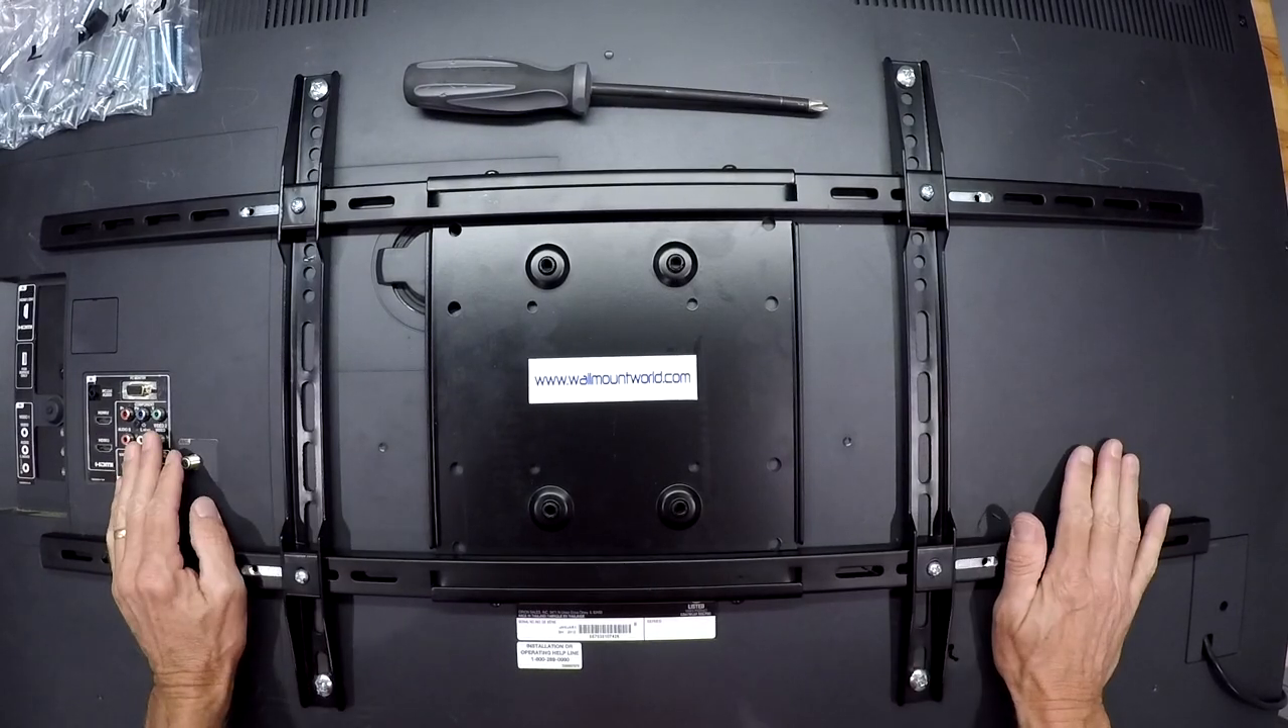Our adapter plate is attached to the back of the TV.